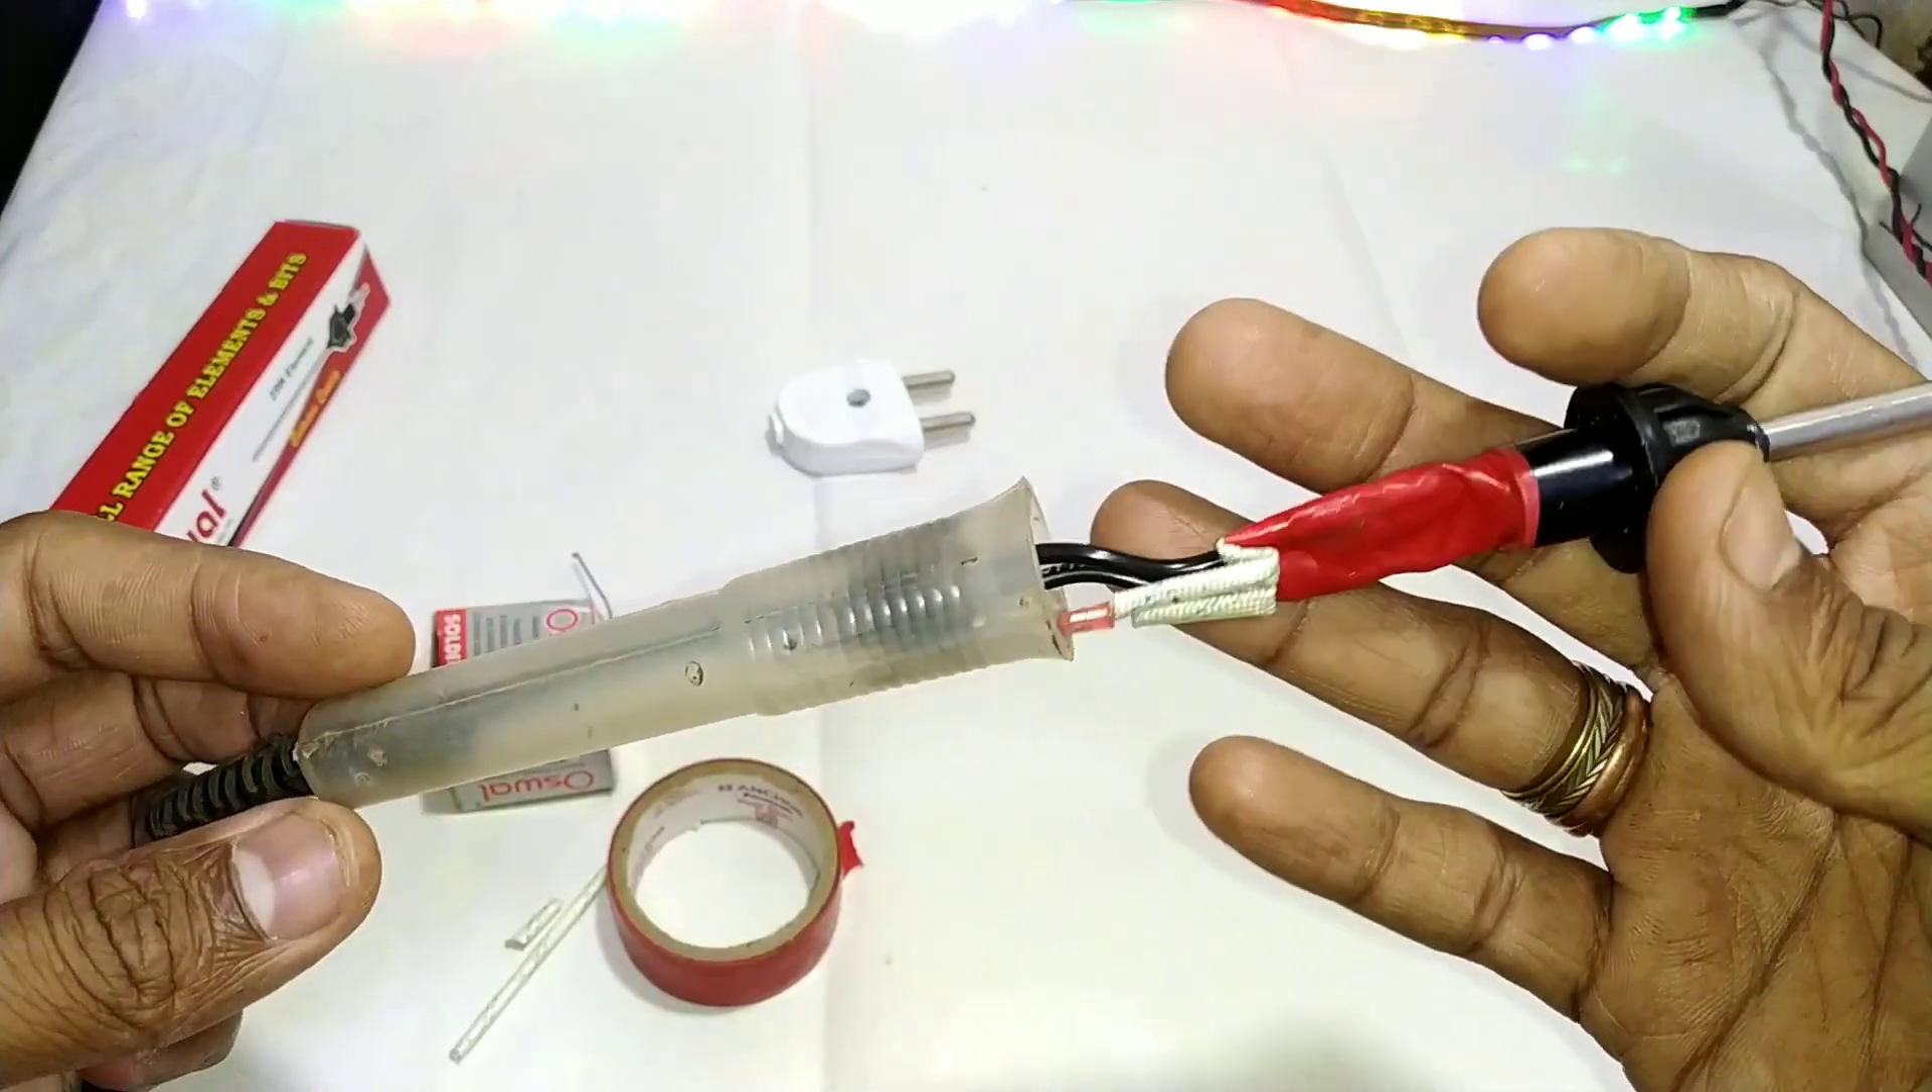यहाँ पर टेप रॉल था वो हमने काफी अच्छे से लगा दिया है।